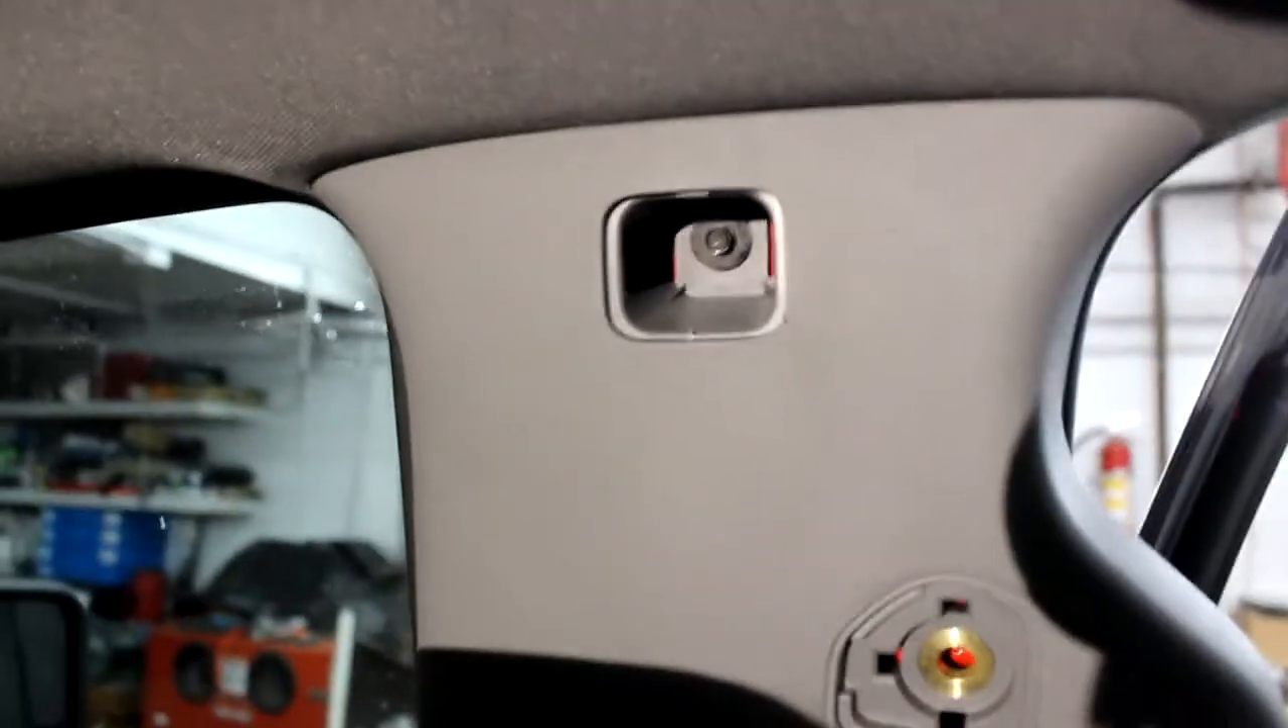On the inside, there's one more screw, as you can see.